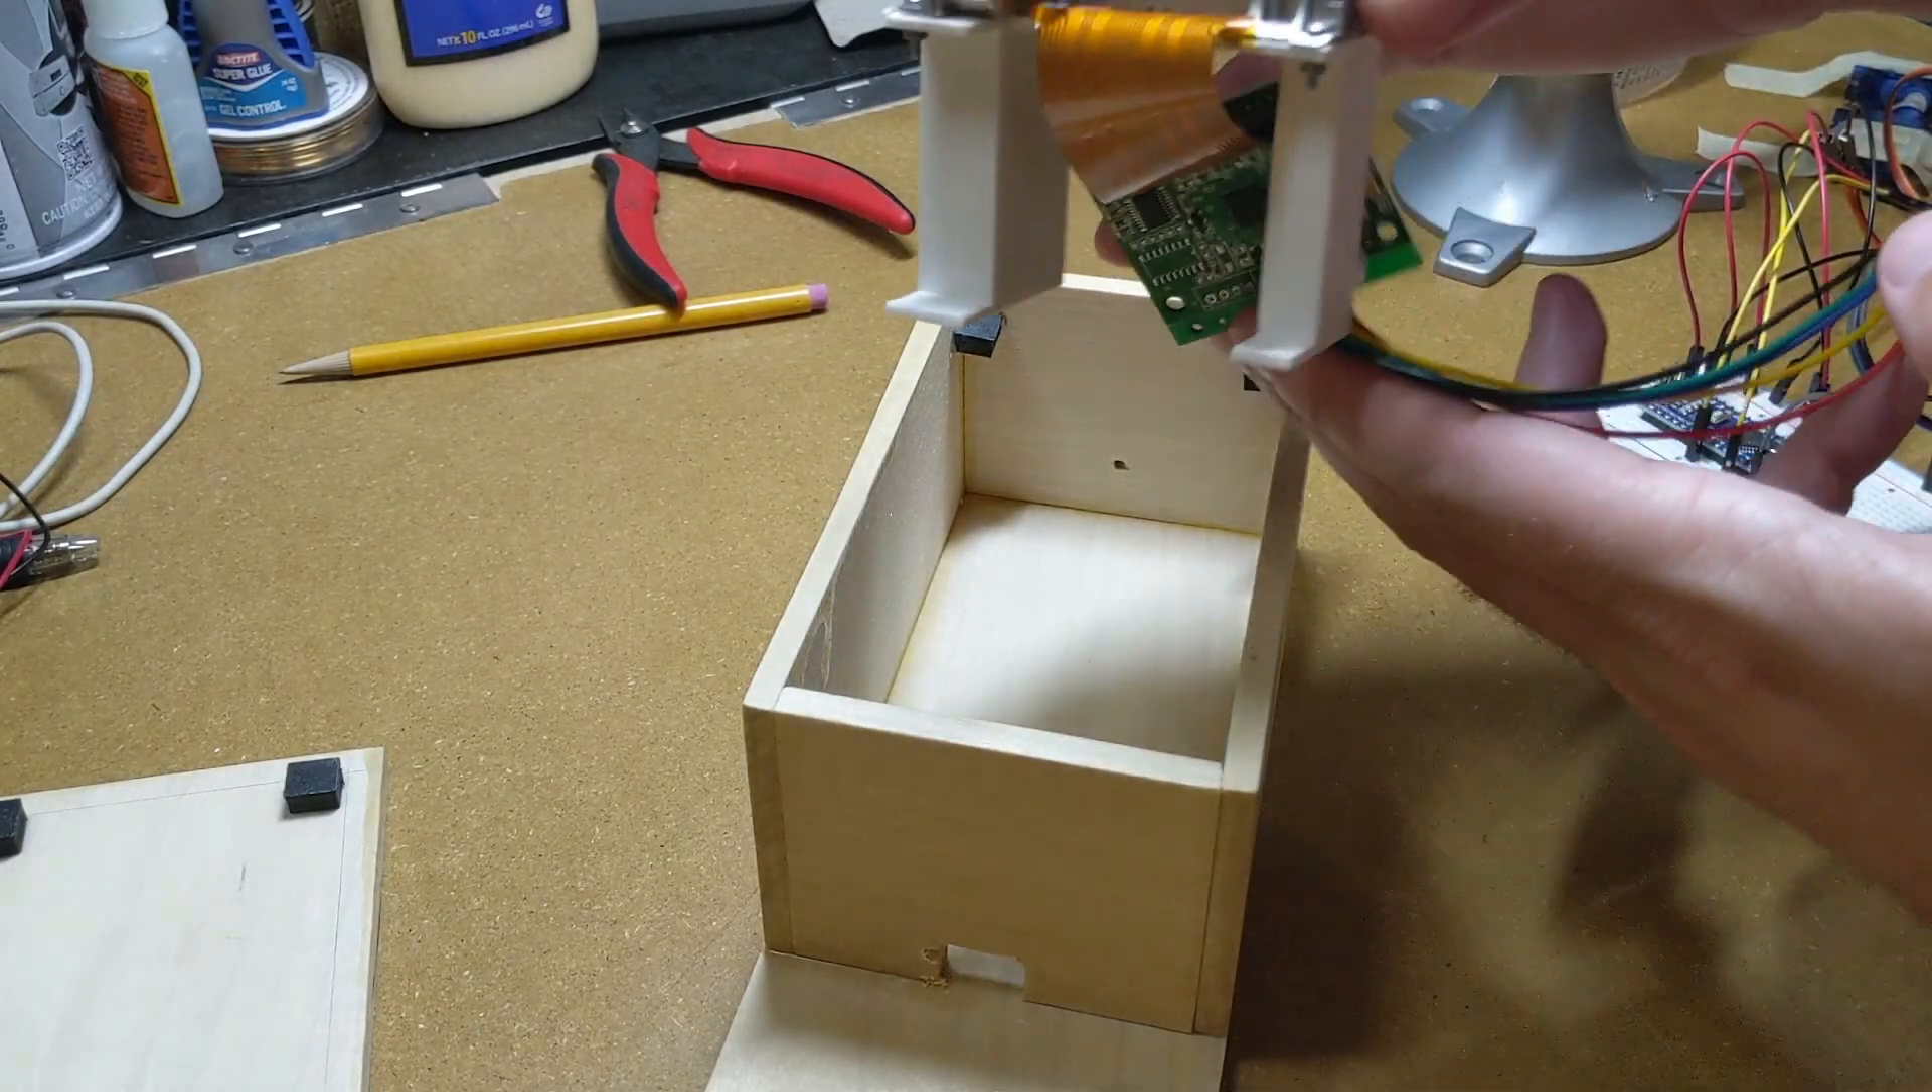All the different pieces are pretty much done, but they need to be assembled.